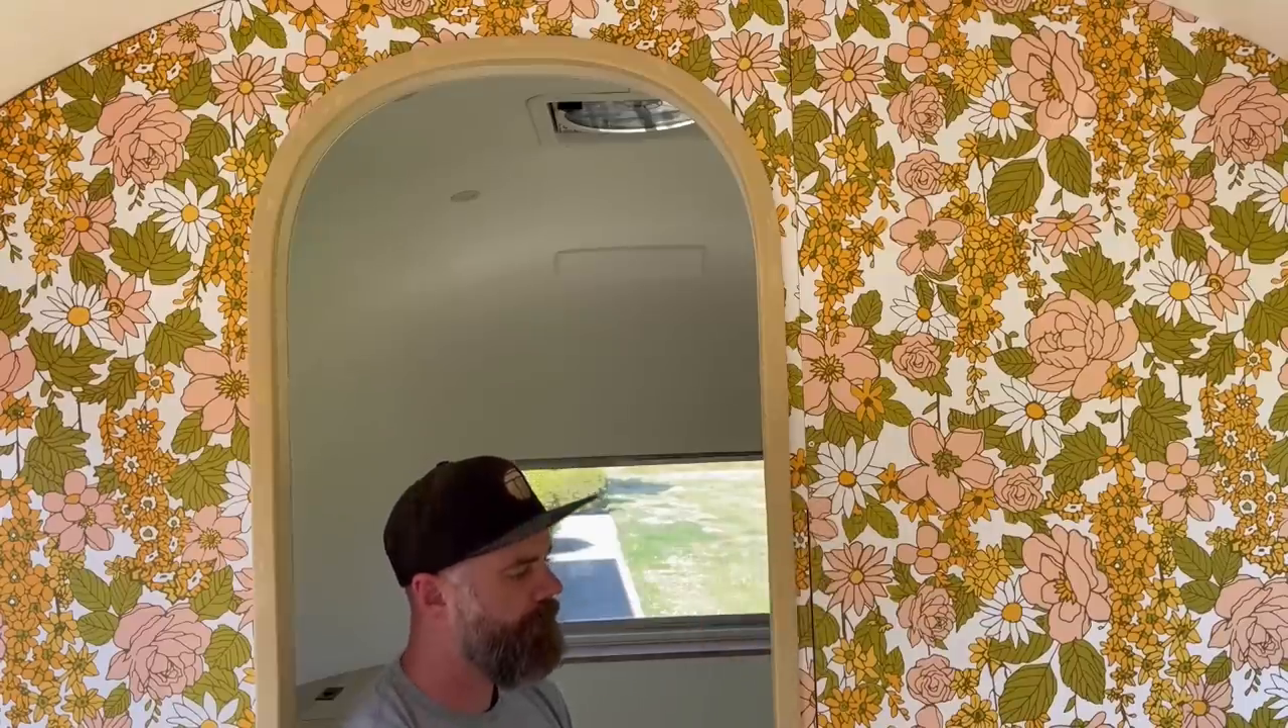In no time i had the entire door trimmed out and i gotta tell you that was way quicker than me doing some crazy glue lamination to get that arch shape.